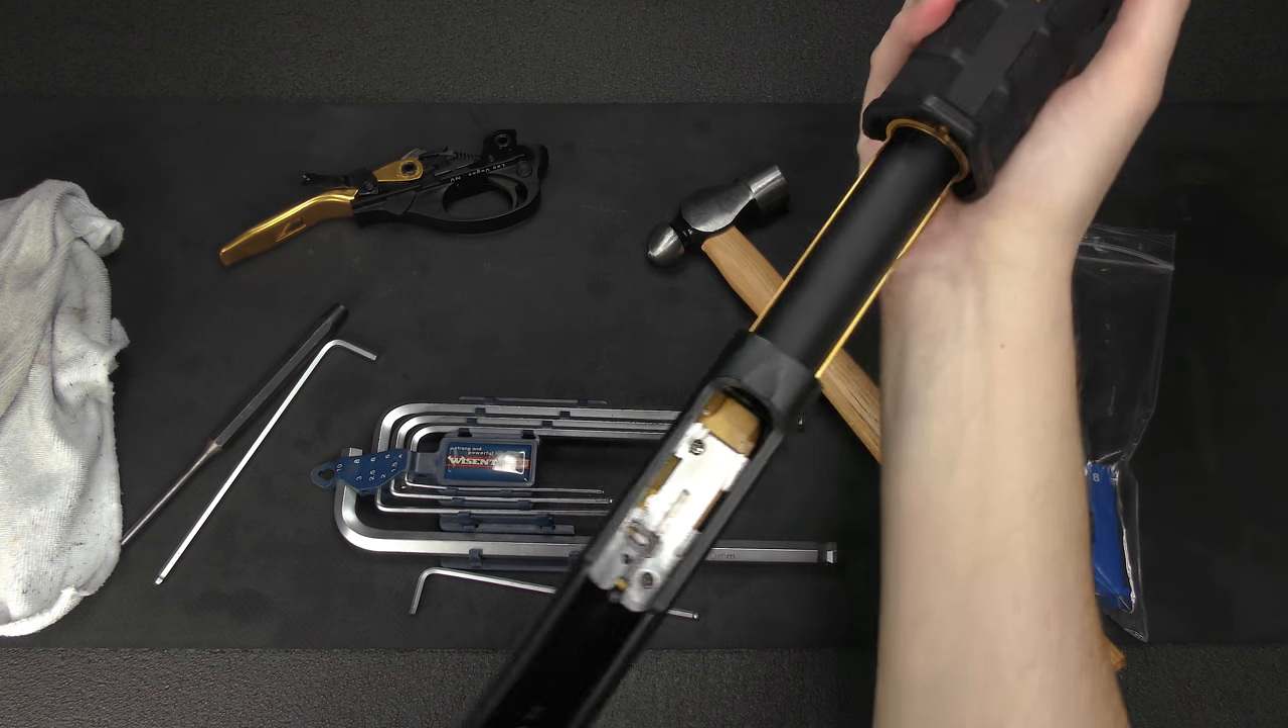Got the trigger plate or trigger group out so now we're left with this the receiver and cock back on the action.